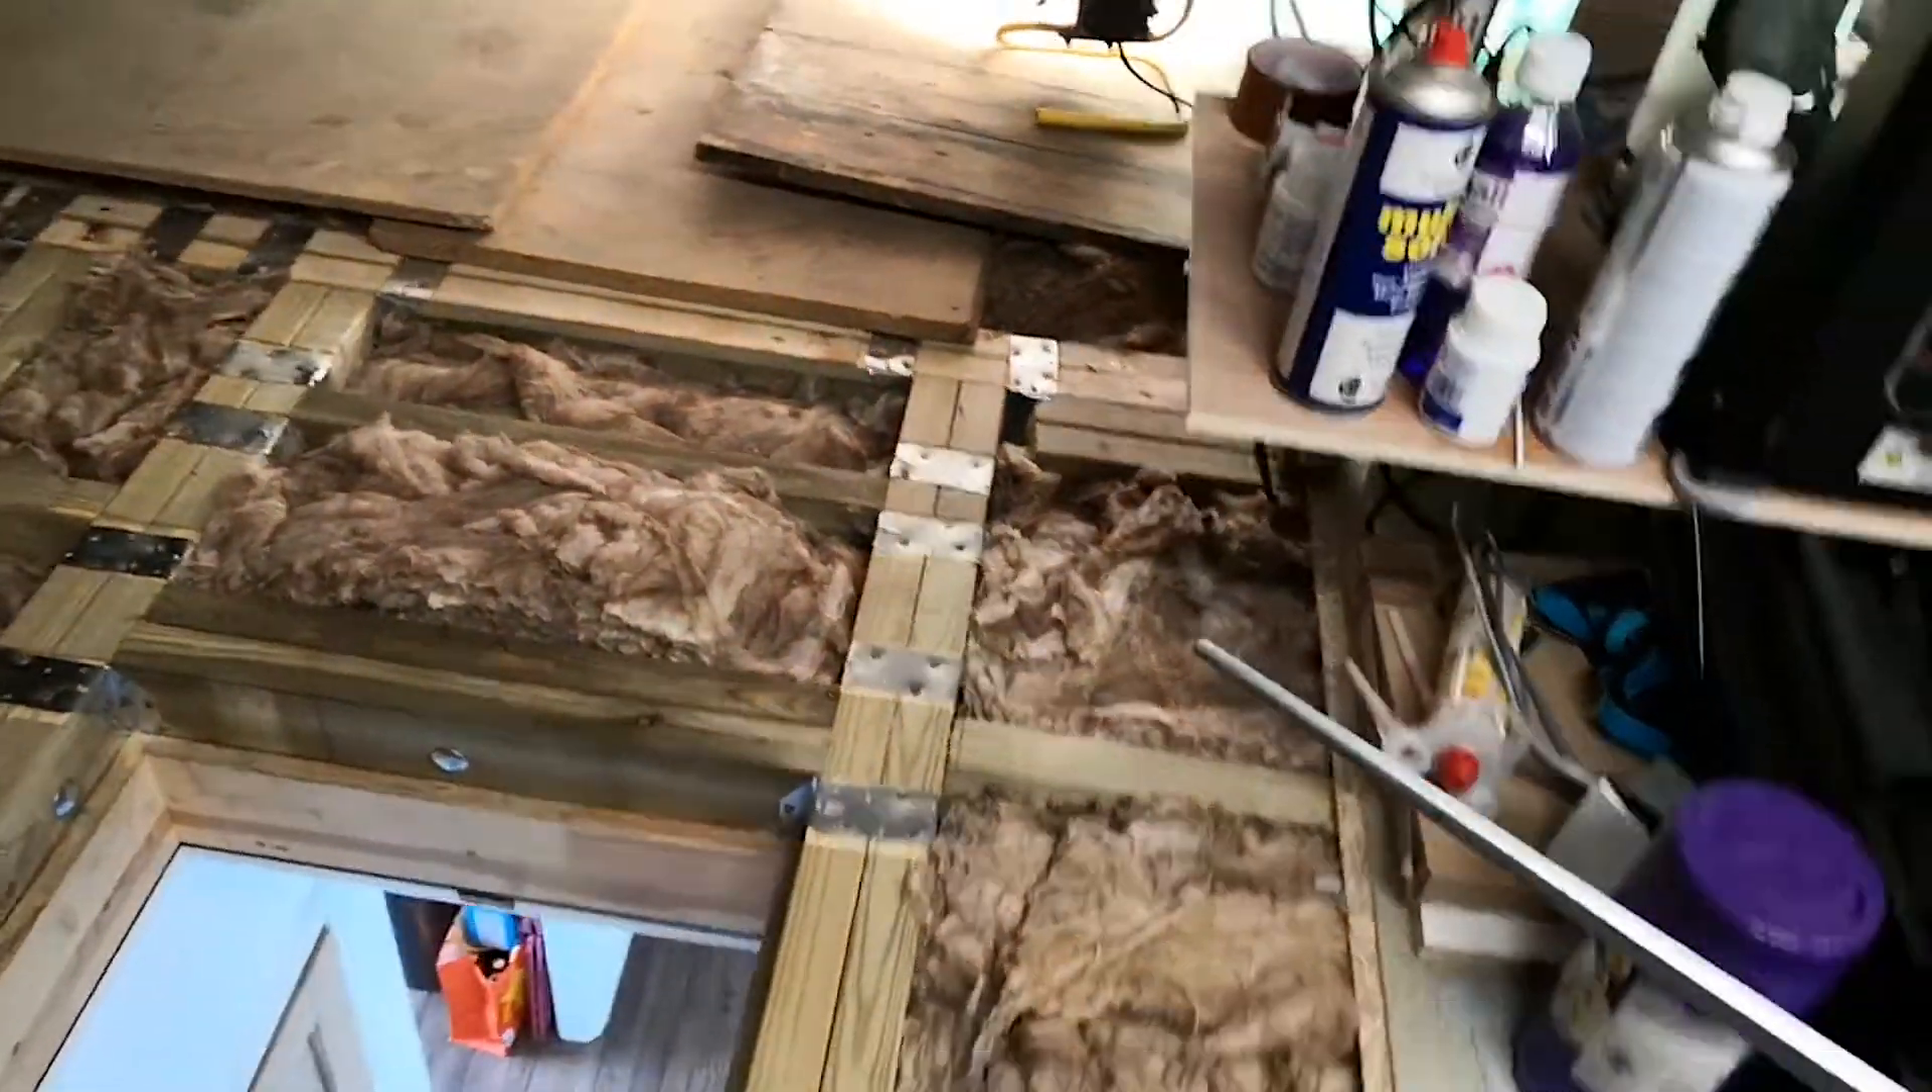And then we've got sistered noggins in between that are all bolted through. As you can see all the gaps have been filled in with insulation as well.